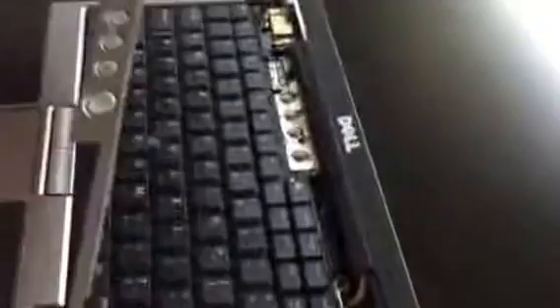The only thing left now is to reassemble the plastic power strip.